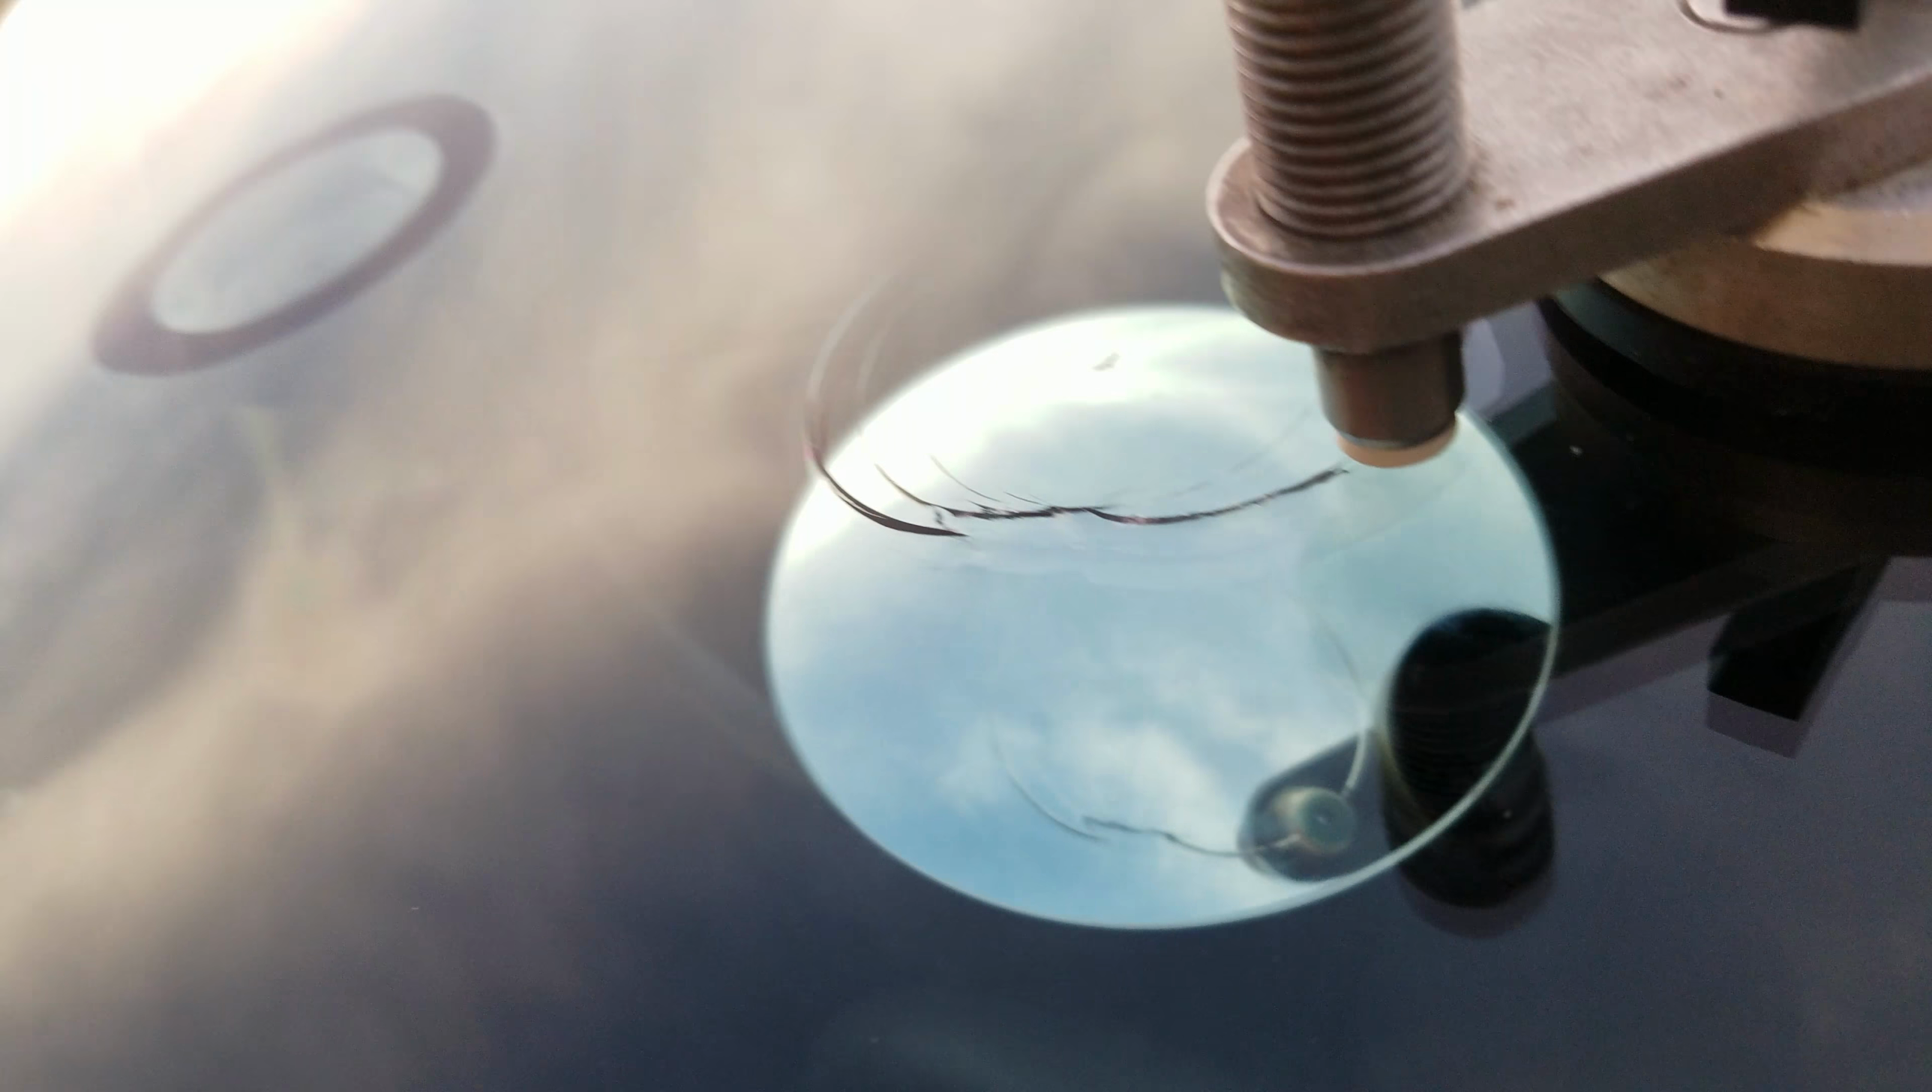You can see I have a different kind of mirror put in place so I can see that I'm lined up.